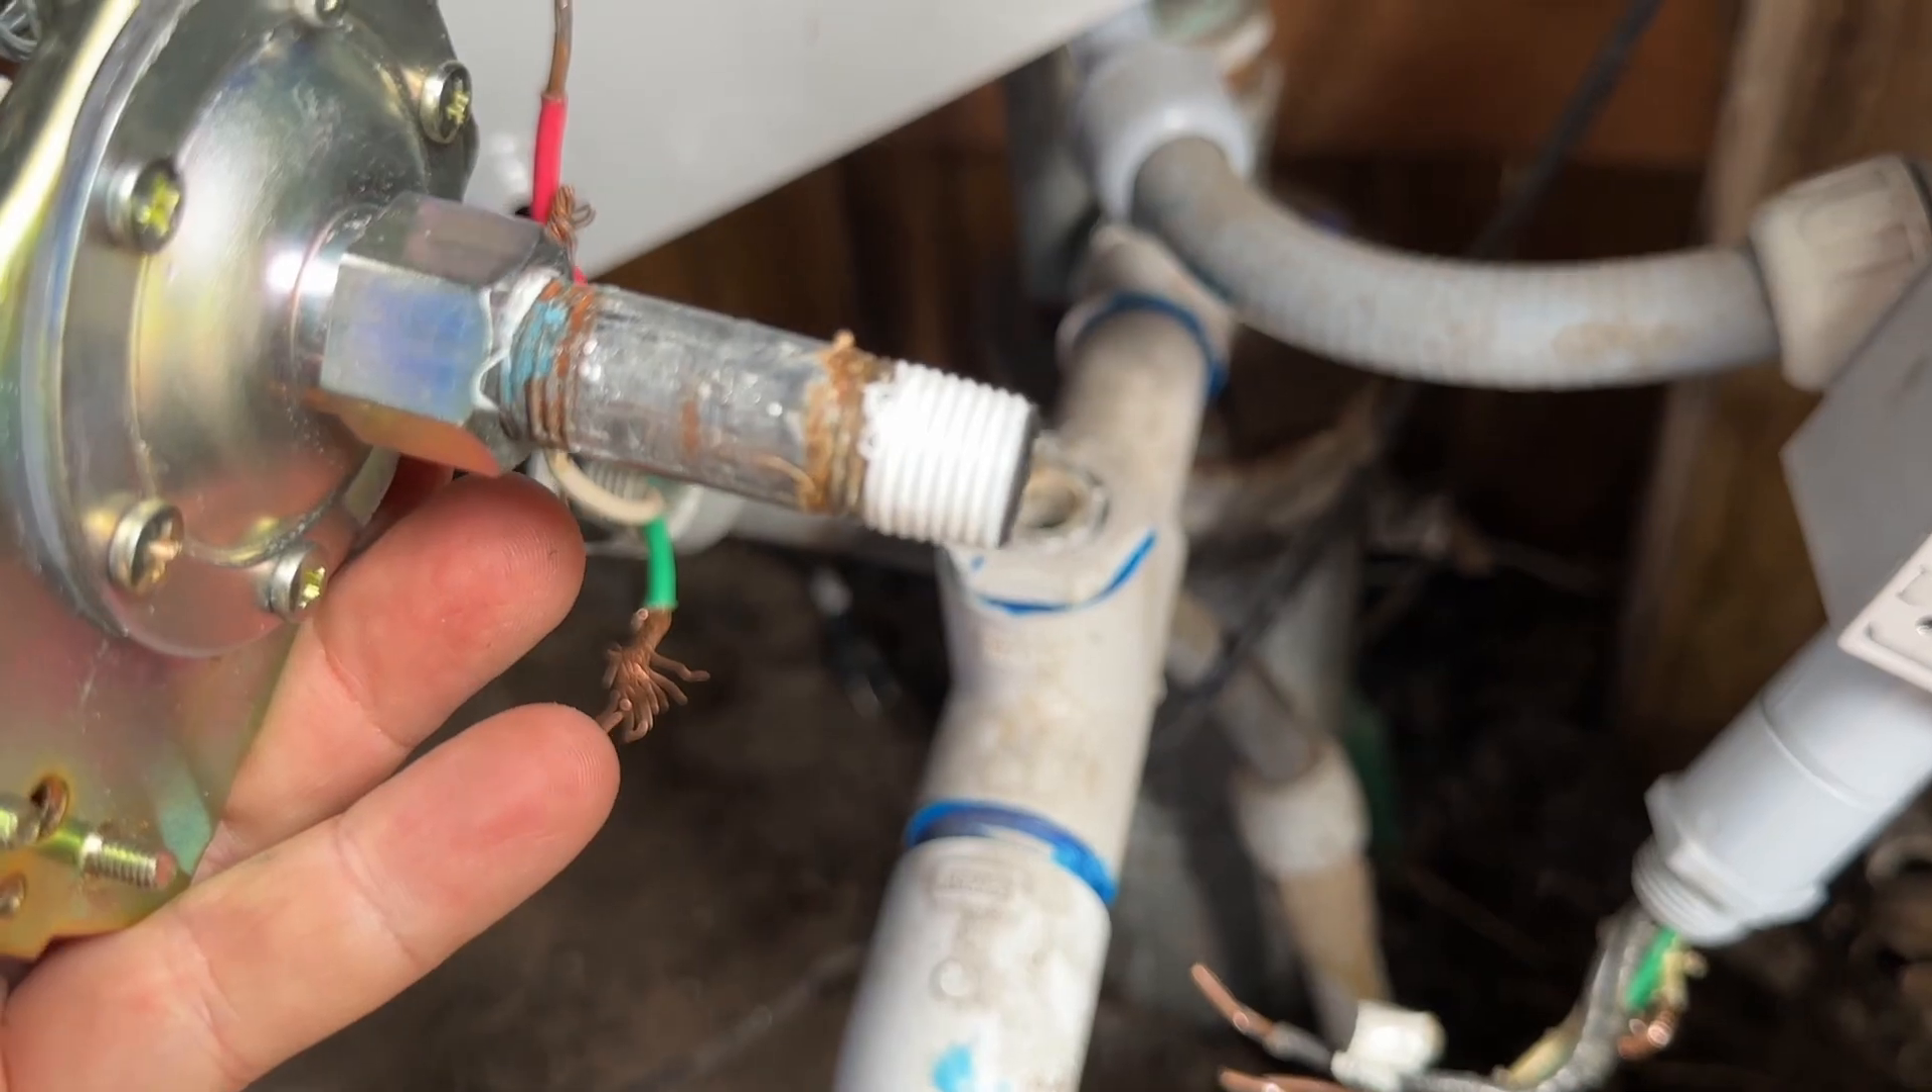Now I got the Teflon tape installed here and the nipple put into the new switch.